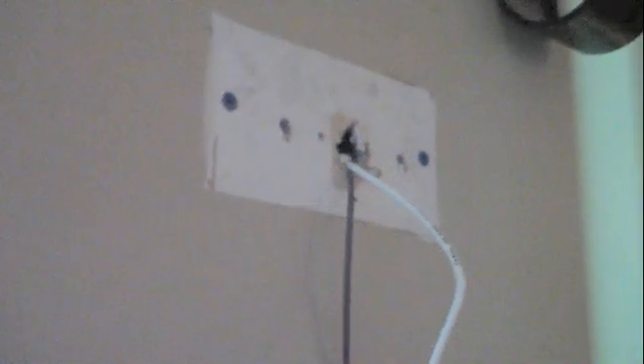Okay, so as you can see I've disconnected the thermostat and the wires from the back of the plate.